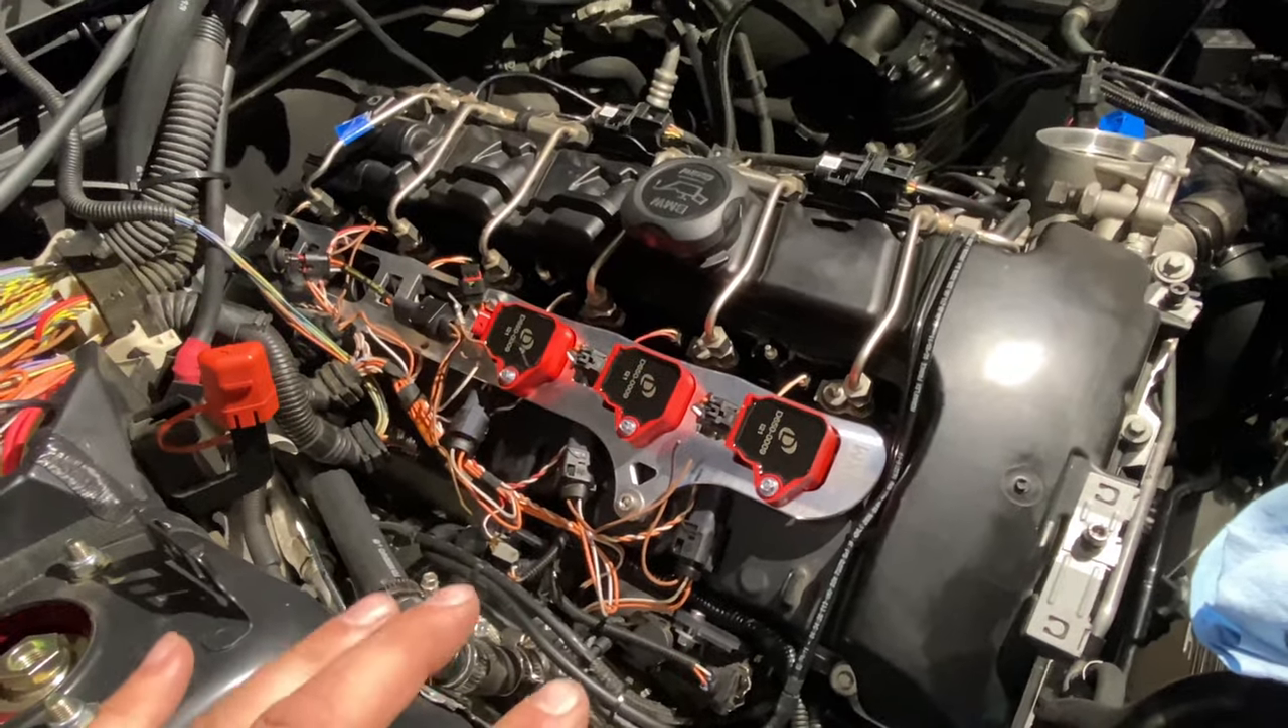You can see i have three coils mocked up.